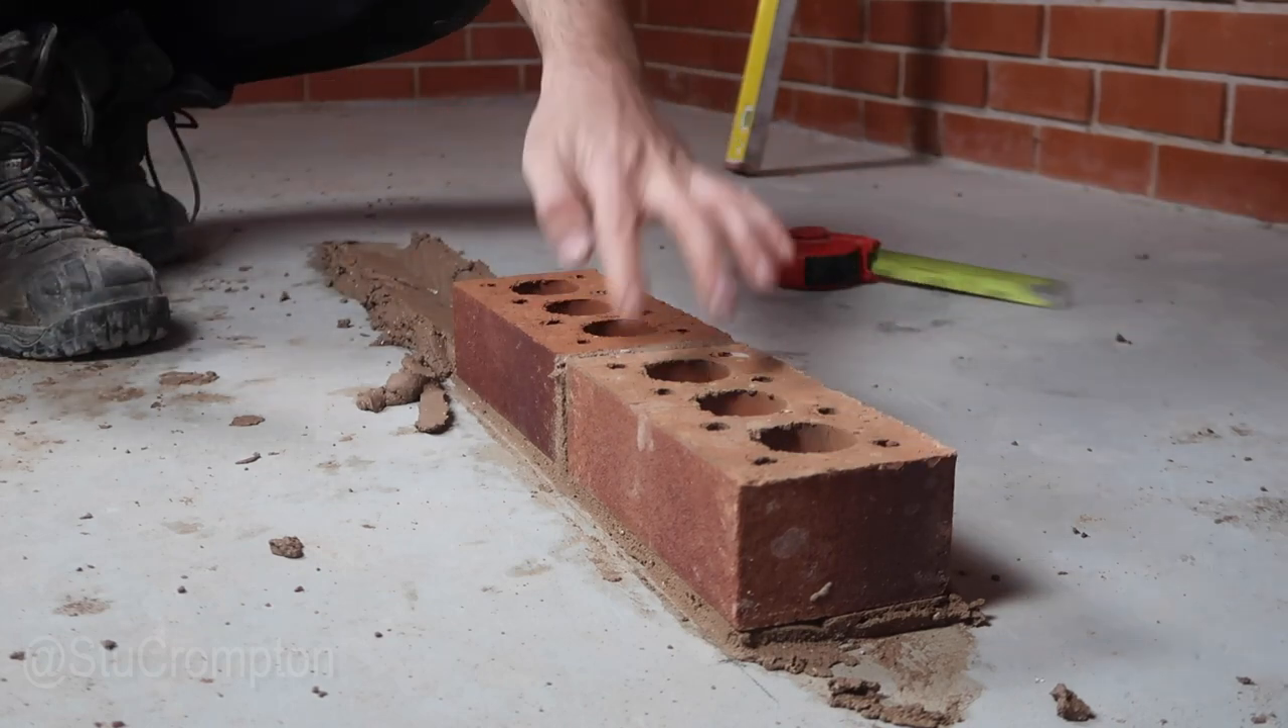So there's two bricks laid.